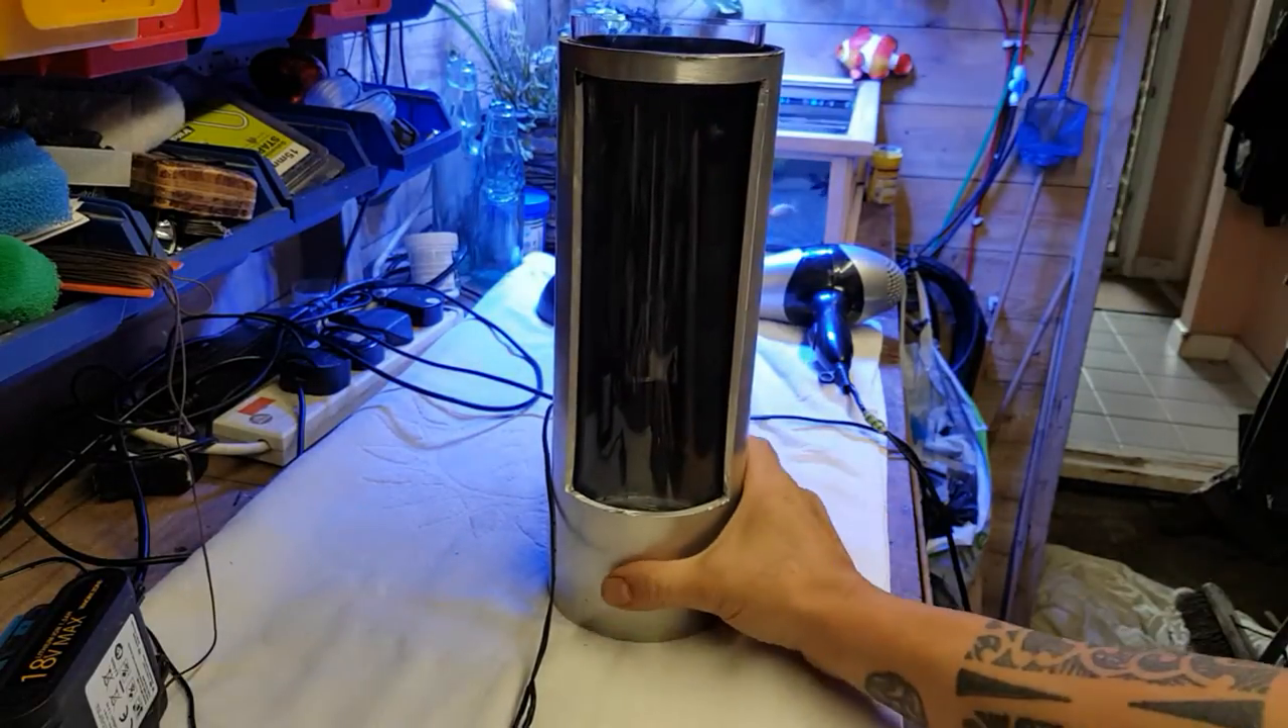As you can see the glass panel now is on the front.